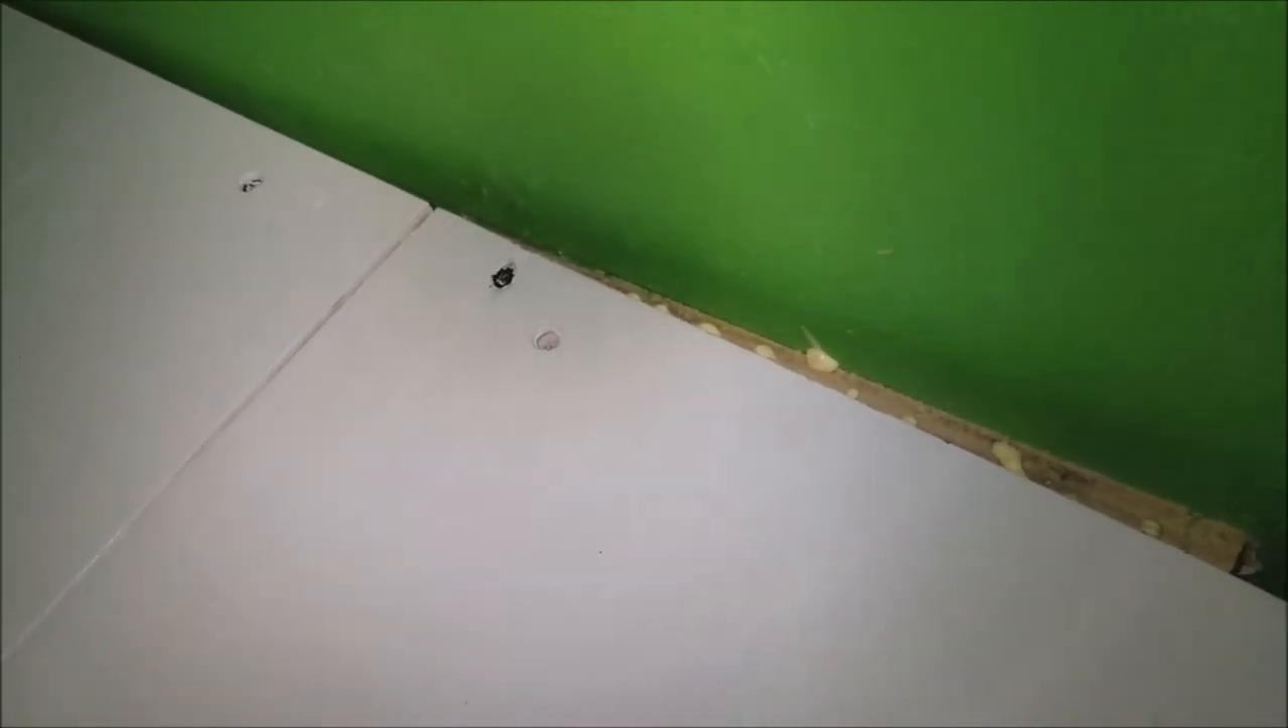My boards are cut square and straight but the wall isn't straight so there will be a gap in there.